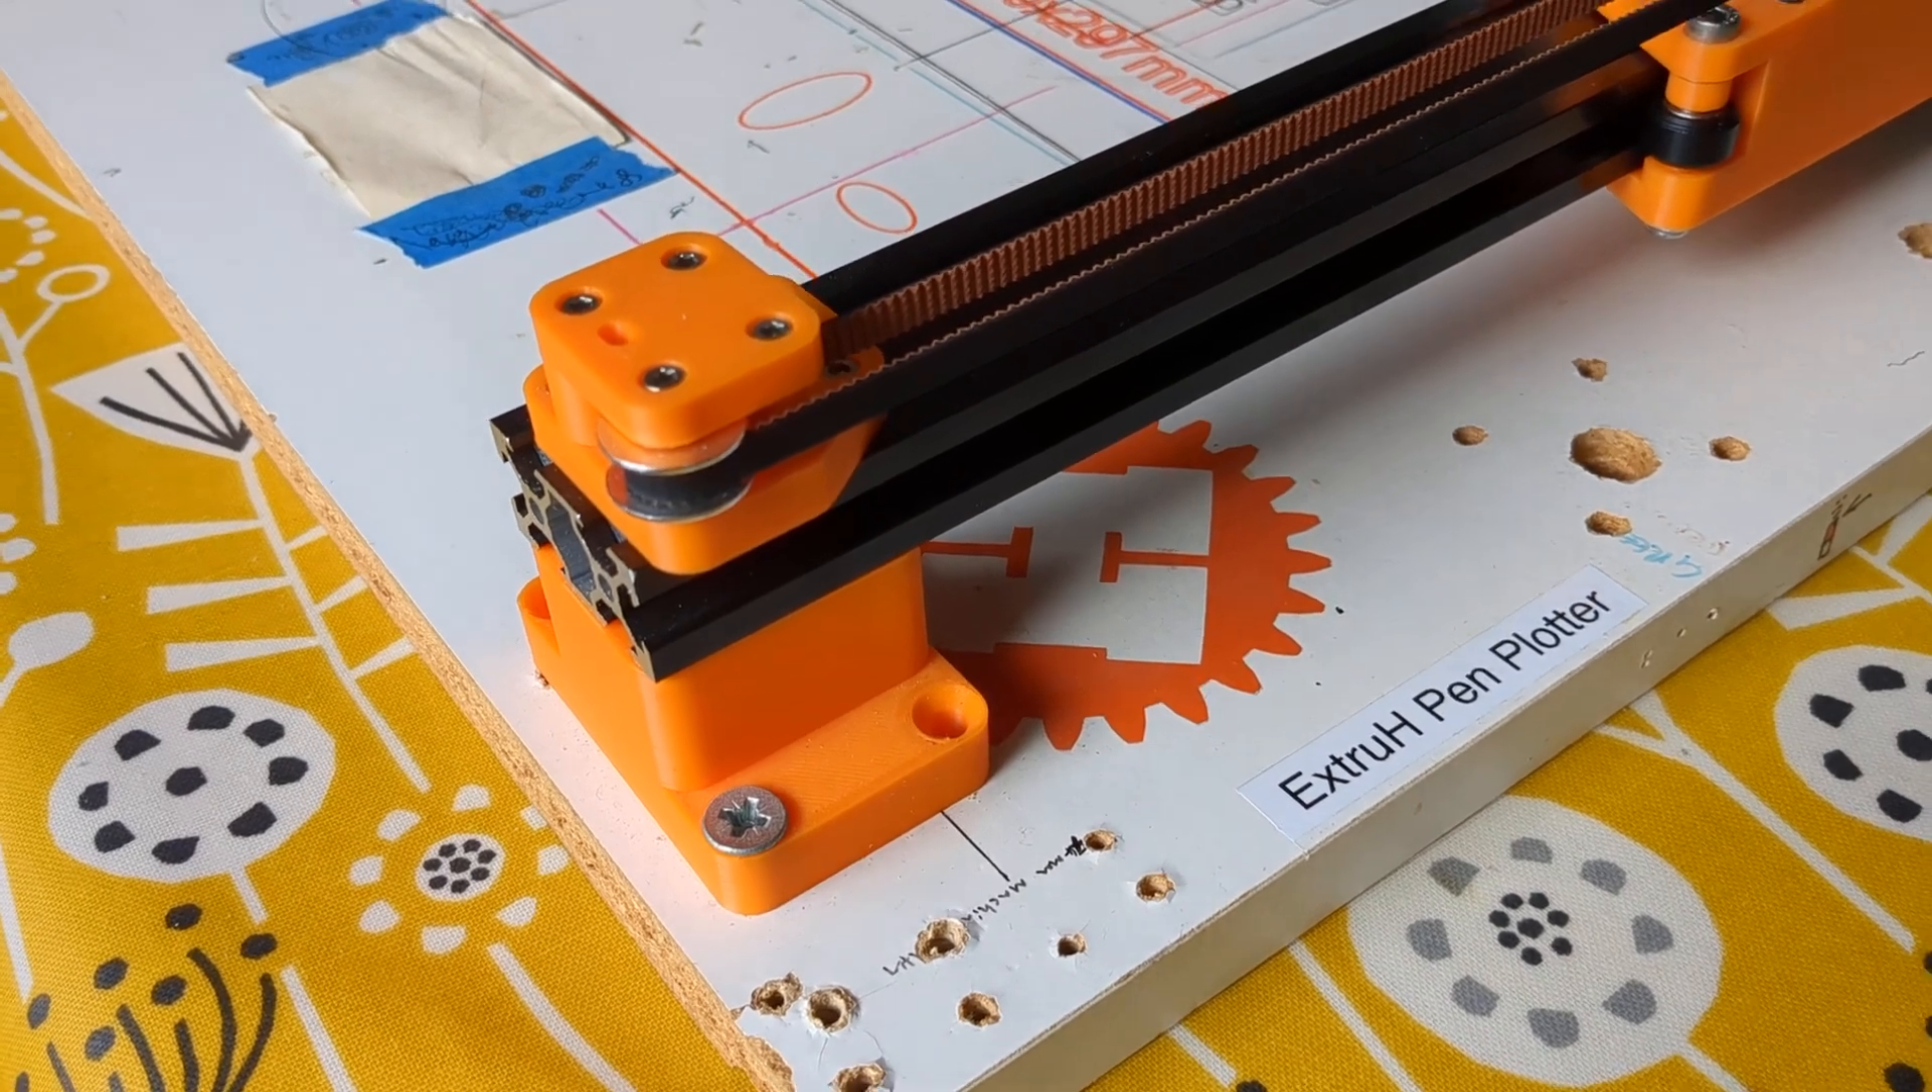And as you can see, I actually don't have all of the screws fitted in.